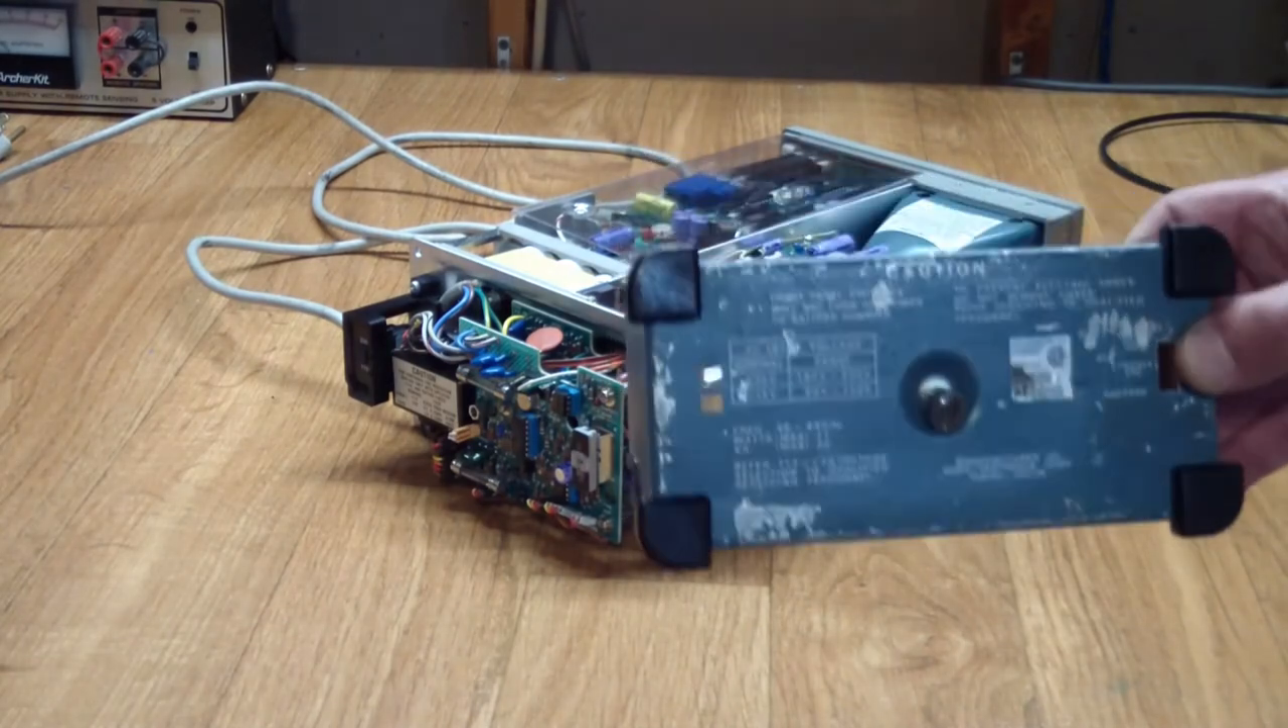Here's the scope with its armor removed.